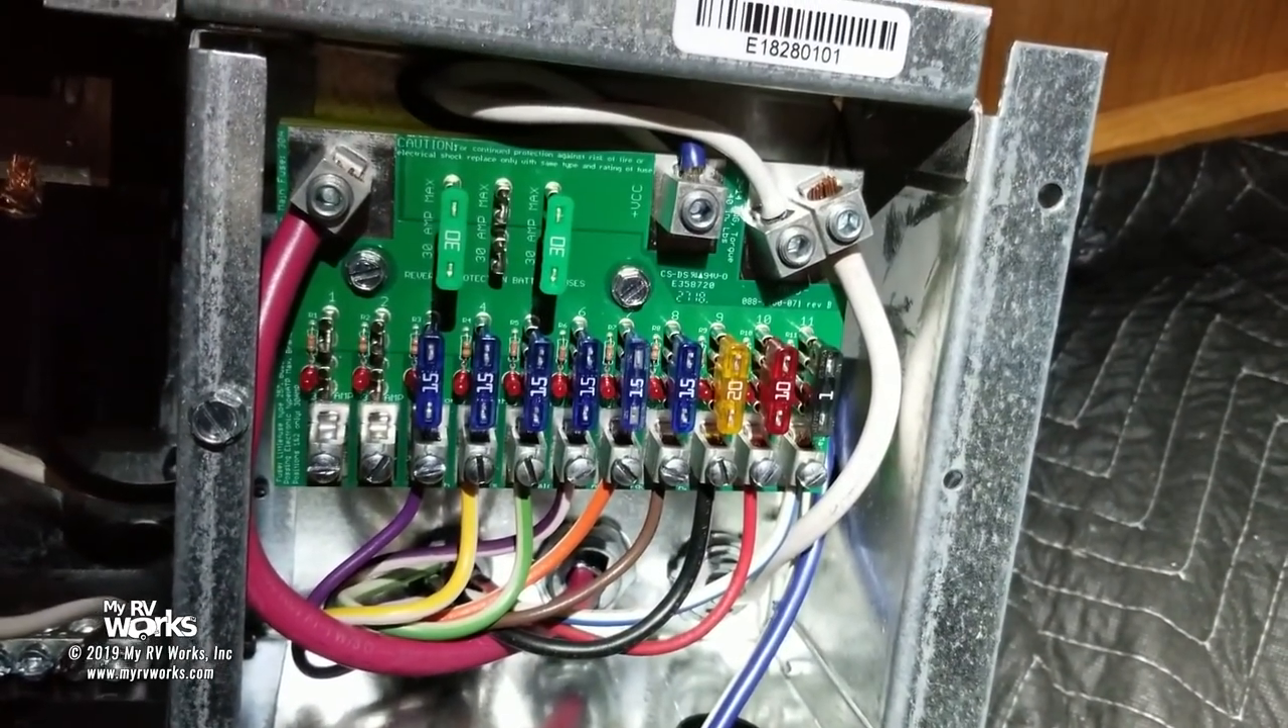Okay we got light back in the room and that is because uh we've got all of our dc reconnected we've got all our fuses where they go.